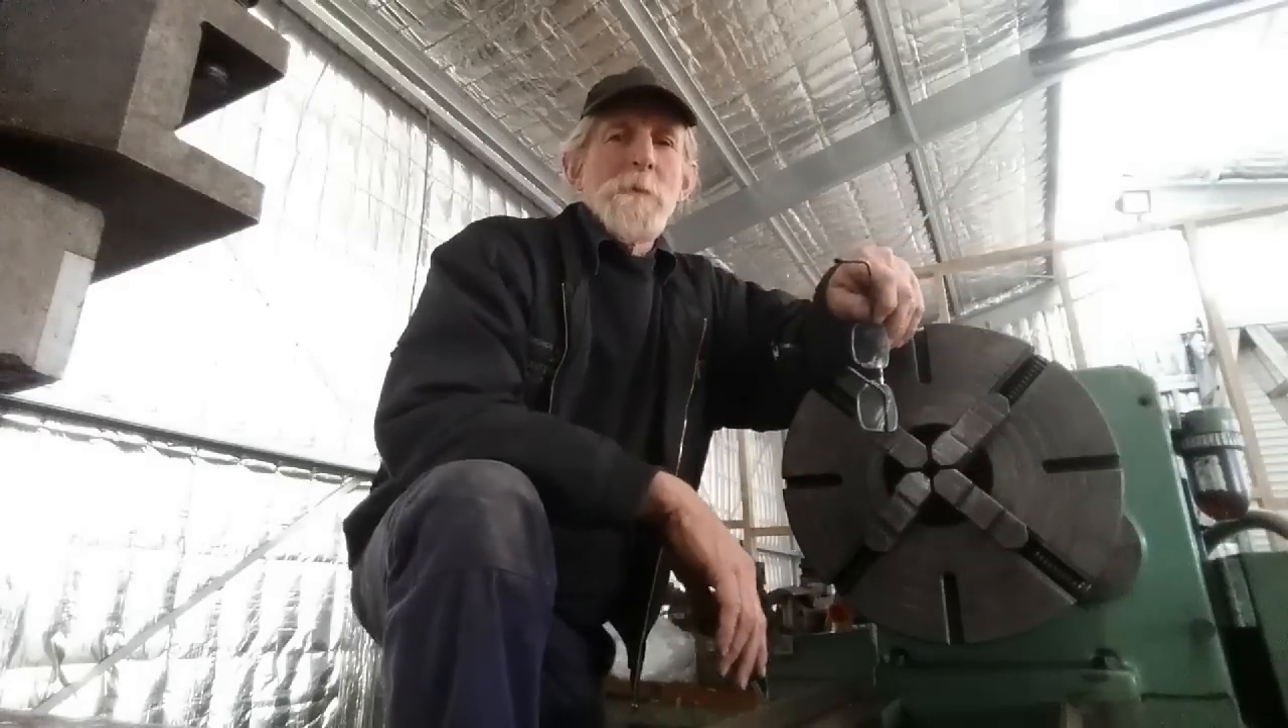We still have to line the walls with gyp rock.